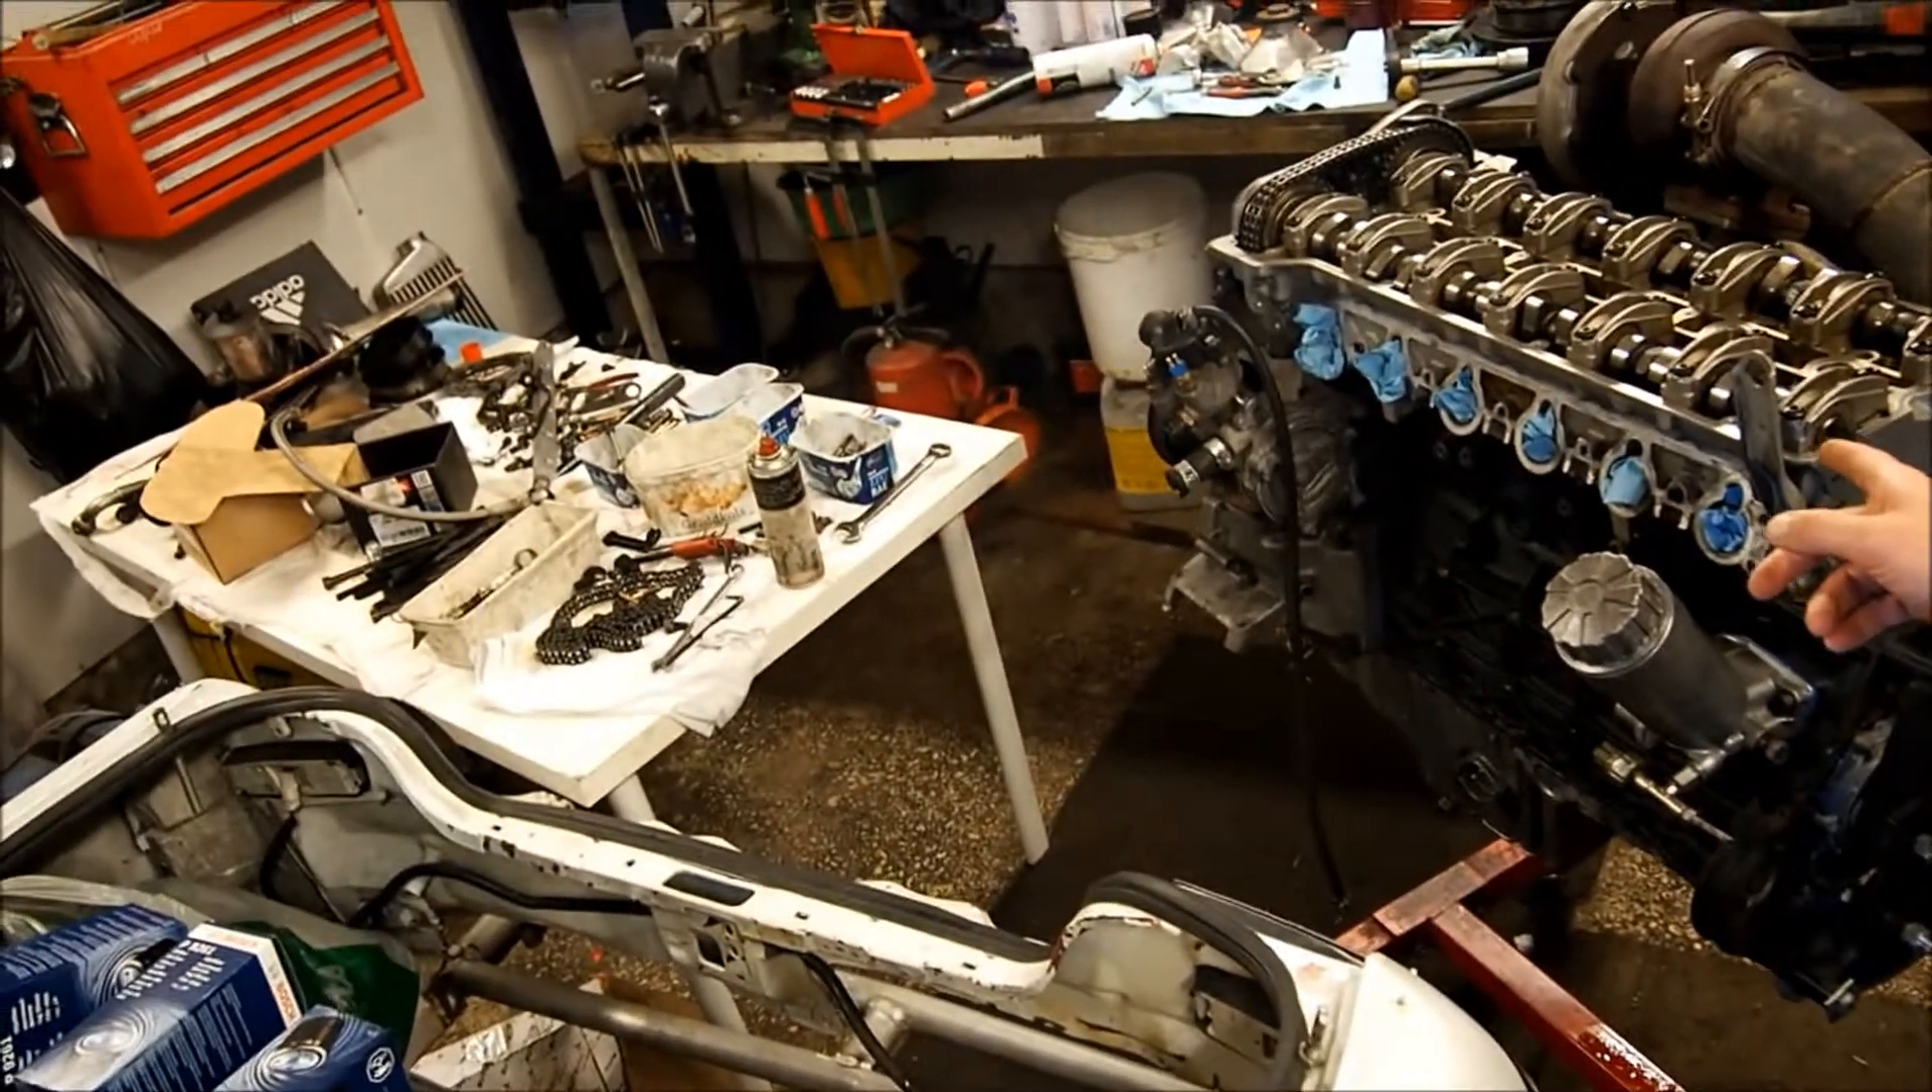I'm in the garage and as you see over here the engine is almost back together.